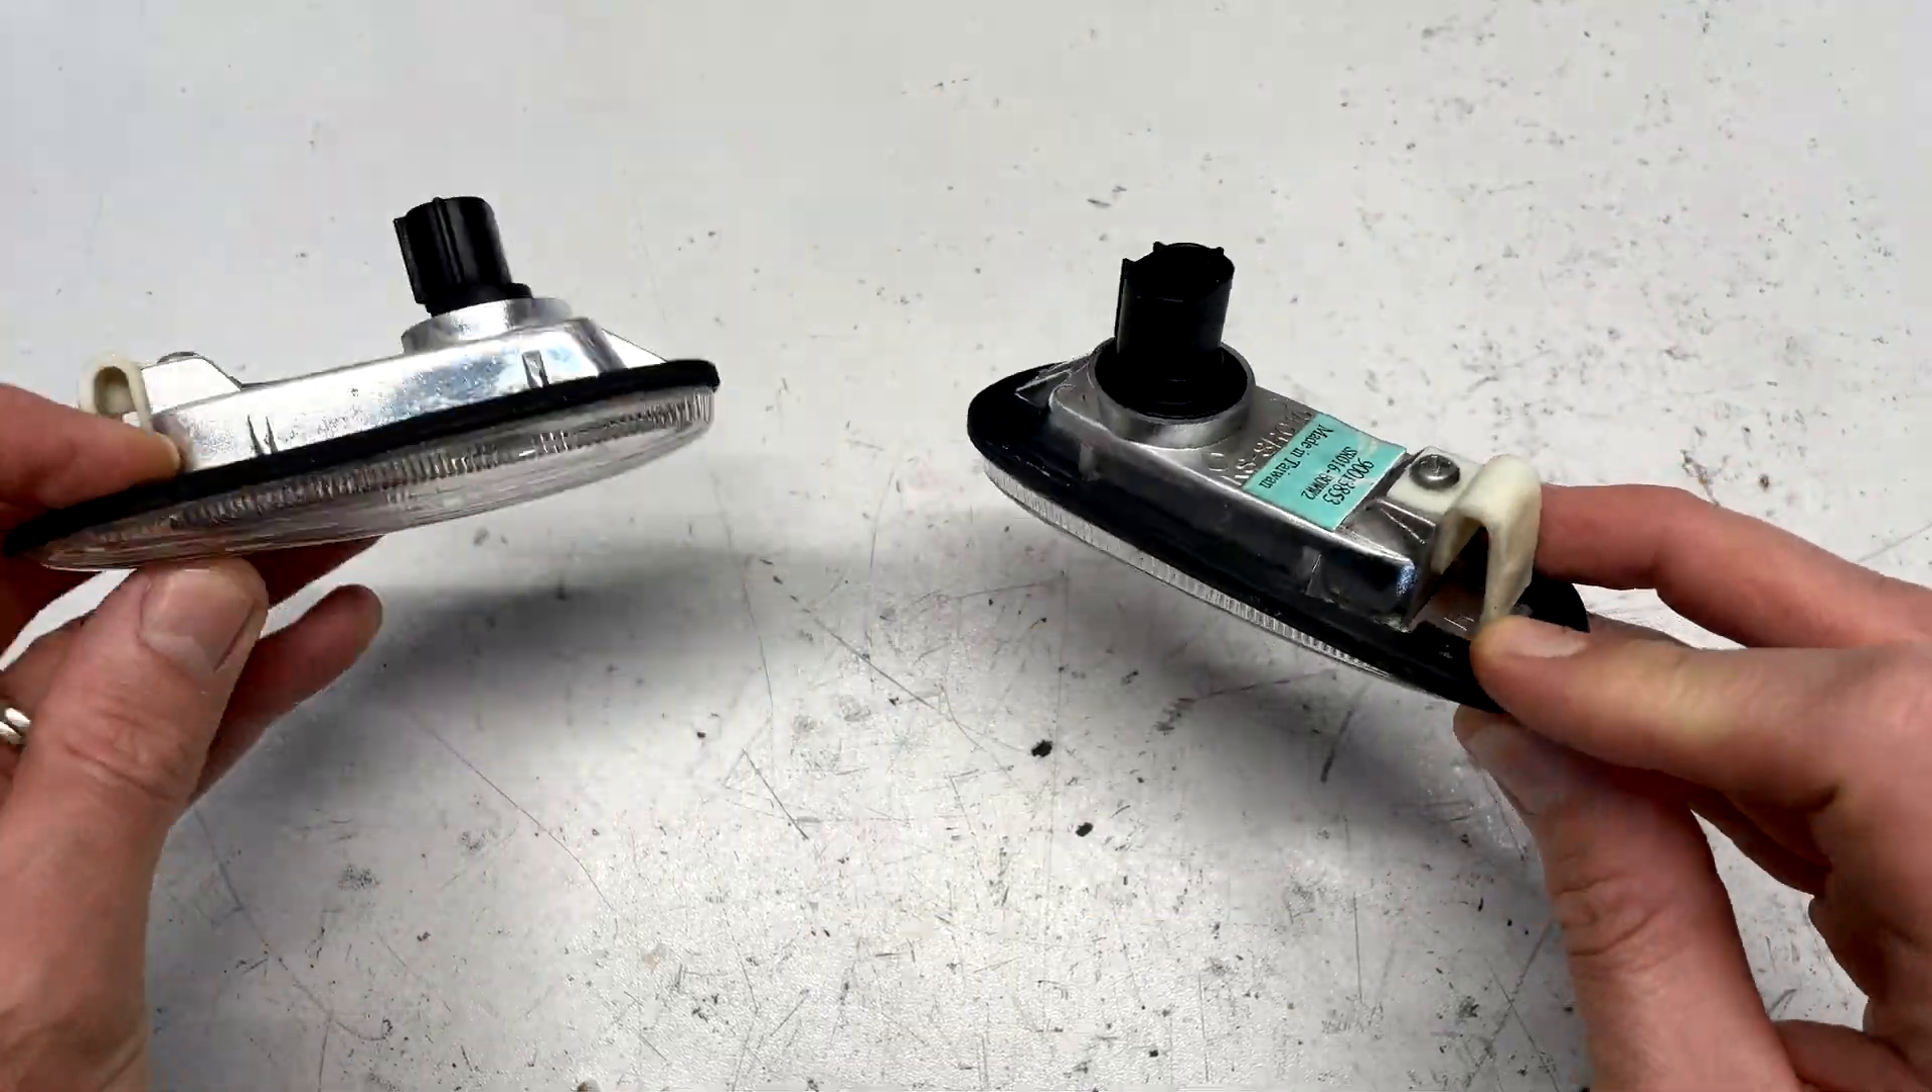All right guys so here's our two lamps removed from the car and I'll just get a nice soft rag so we're not going to scratch them all up.